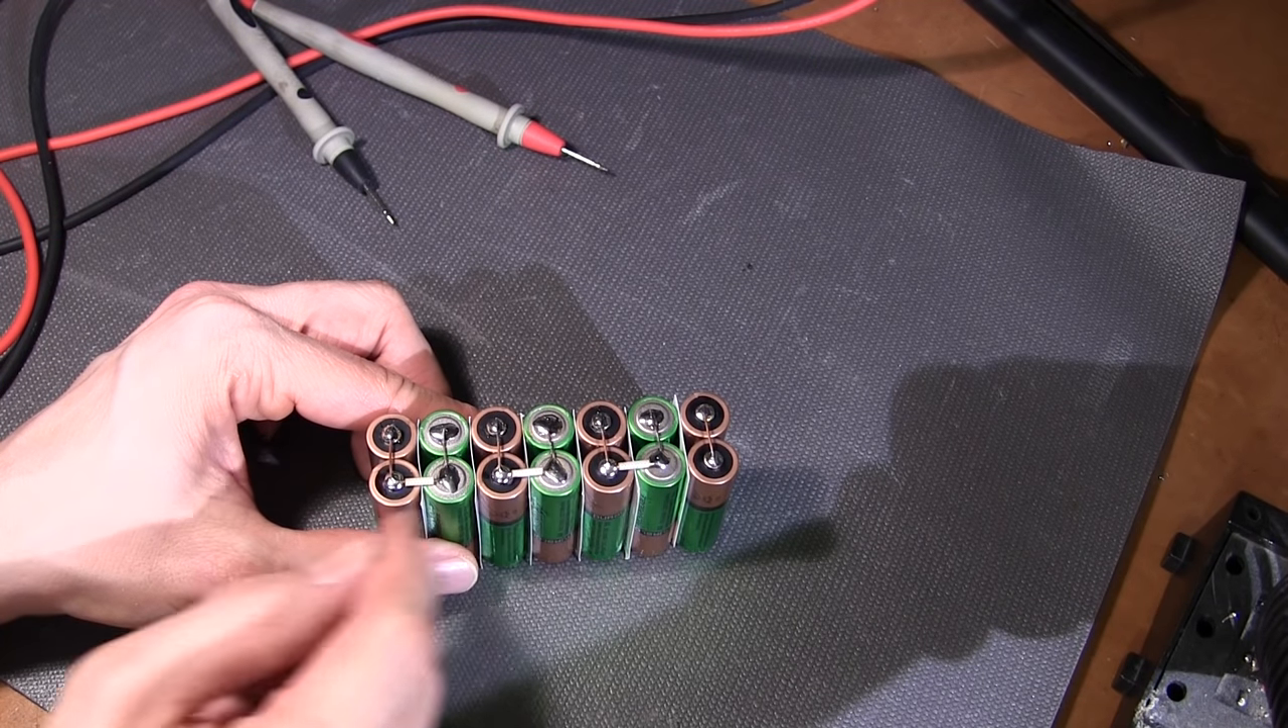The battery pack is now soldered together in series parallel.